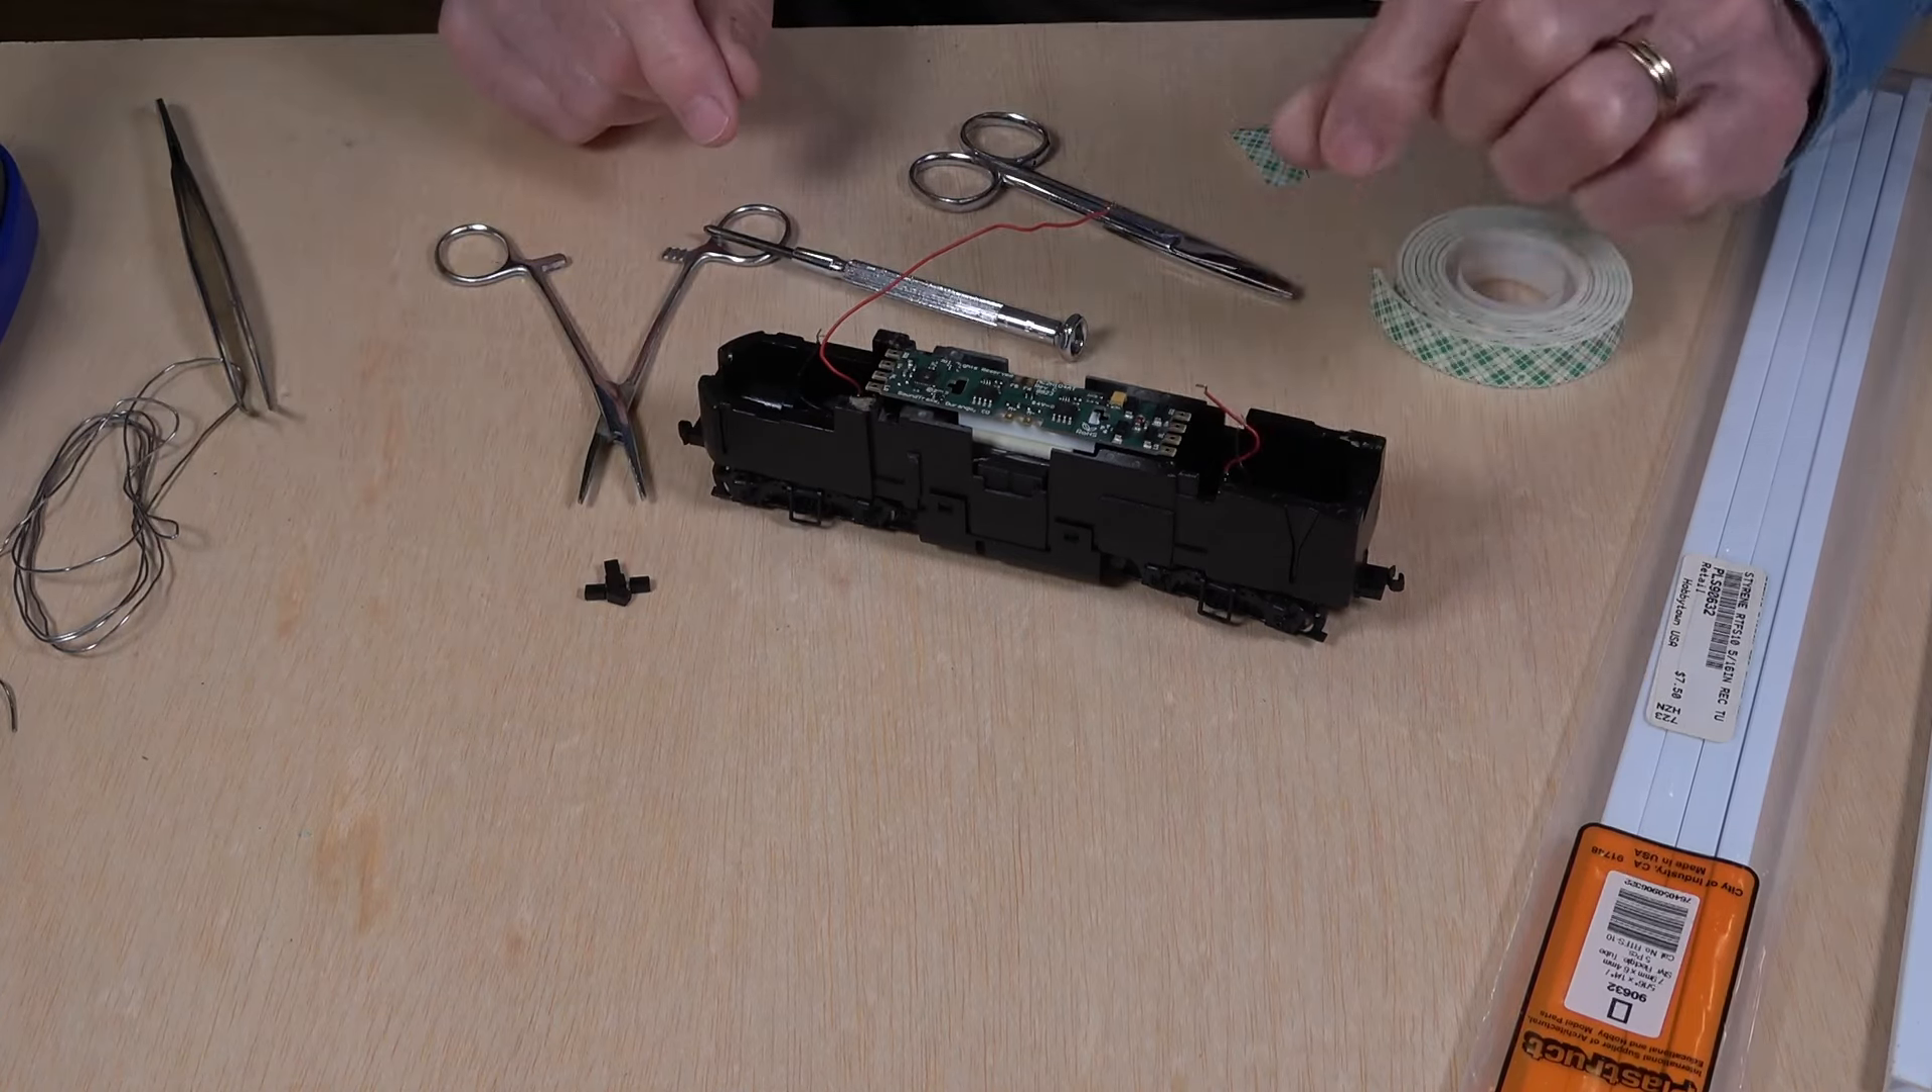Okay so at this point we've got the decoder mounted.